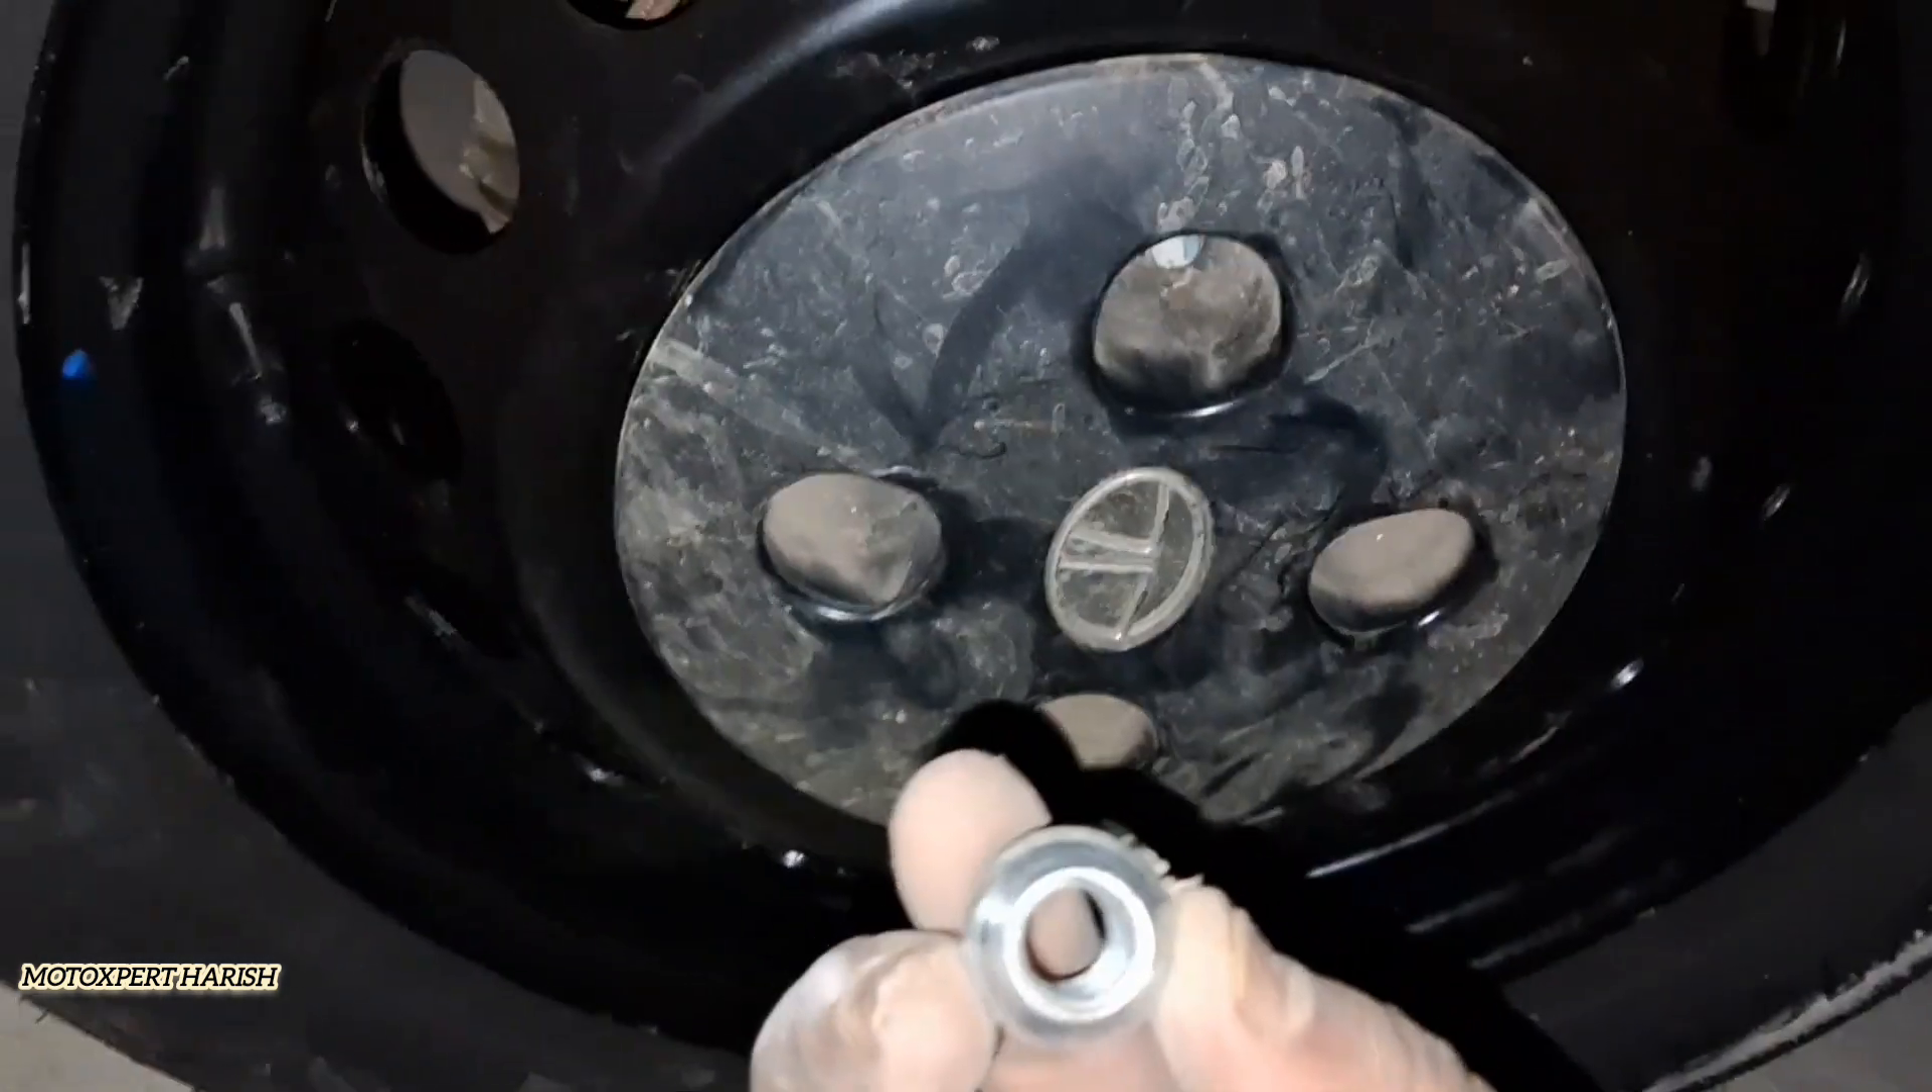यह देखिए वील कैप लग गया।